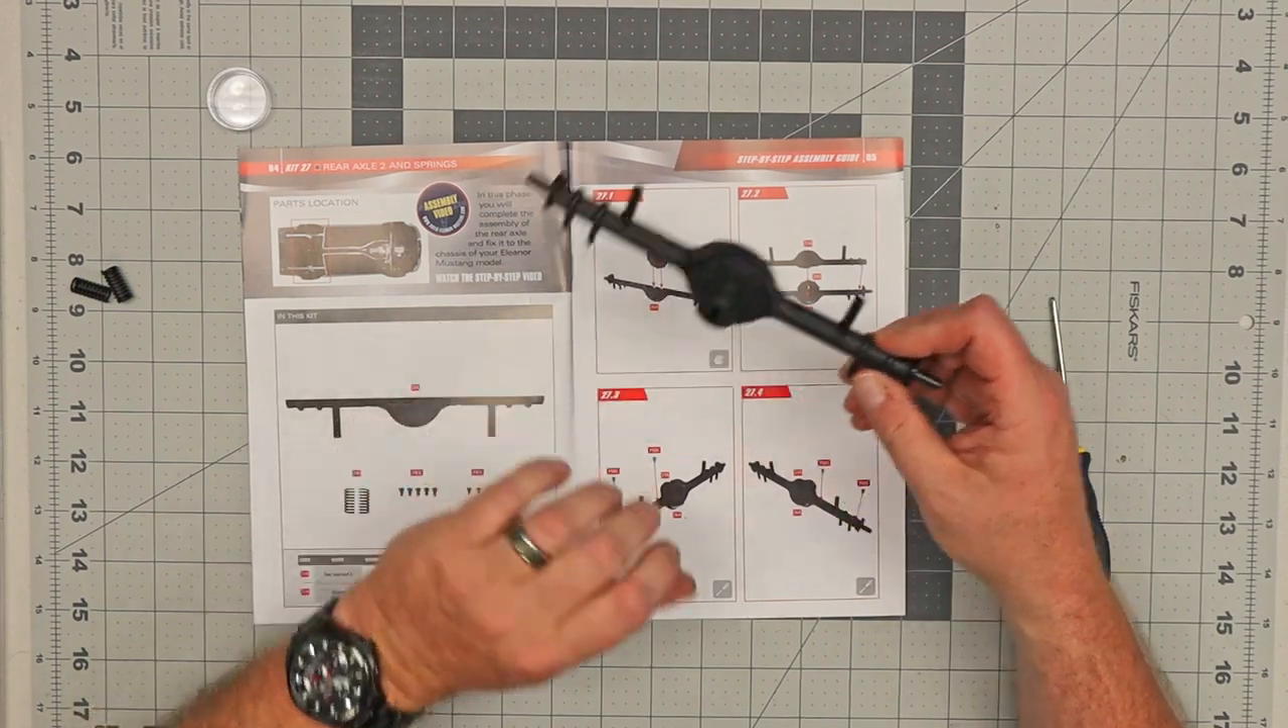Okay, so now we have one assembled differential. Or partially assembled.